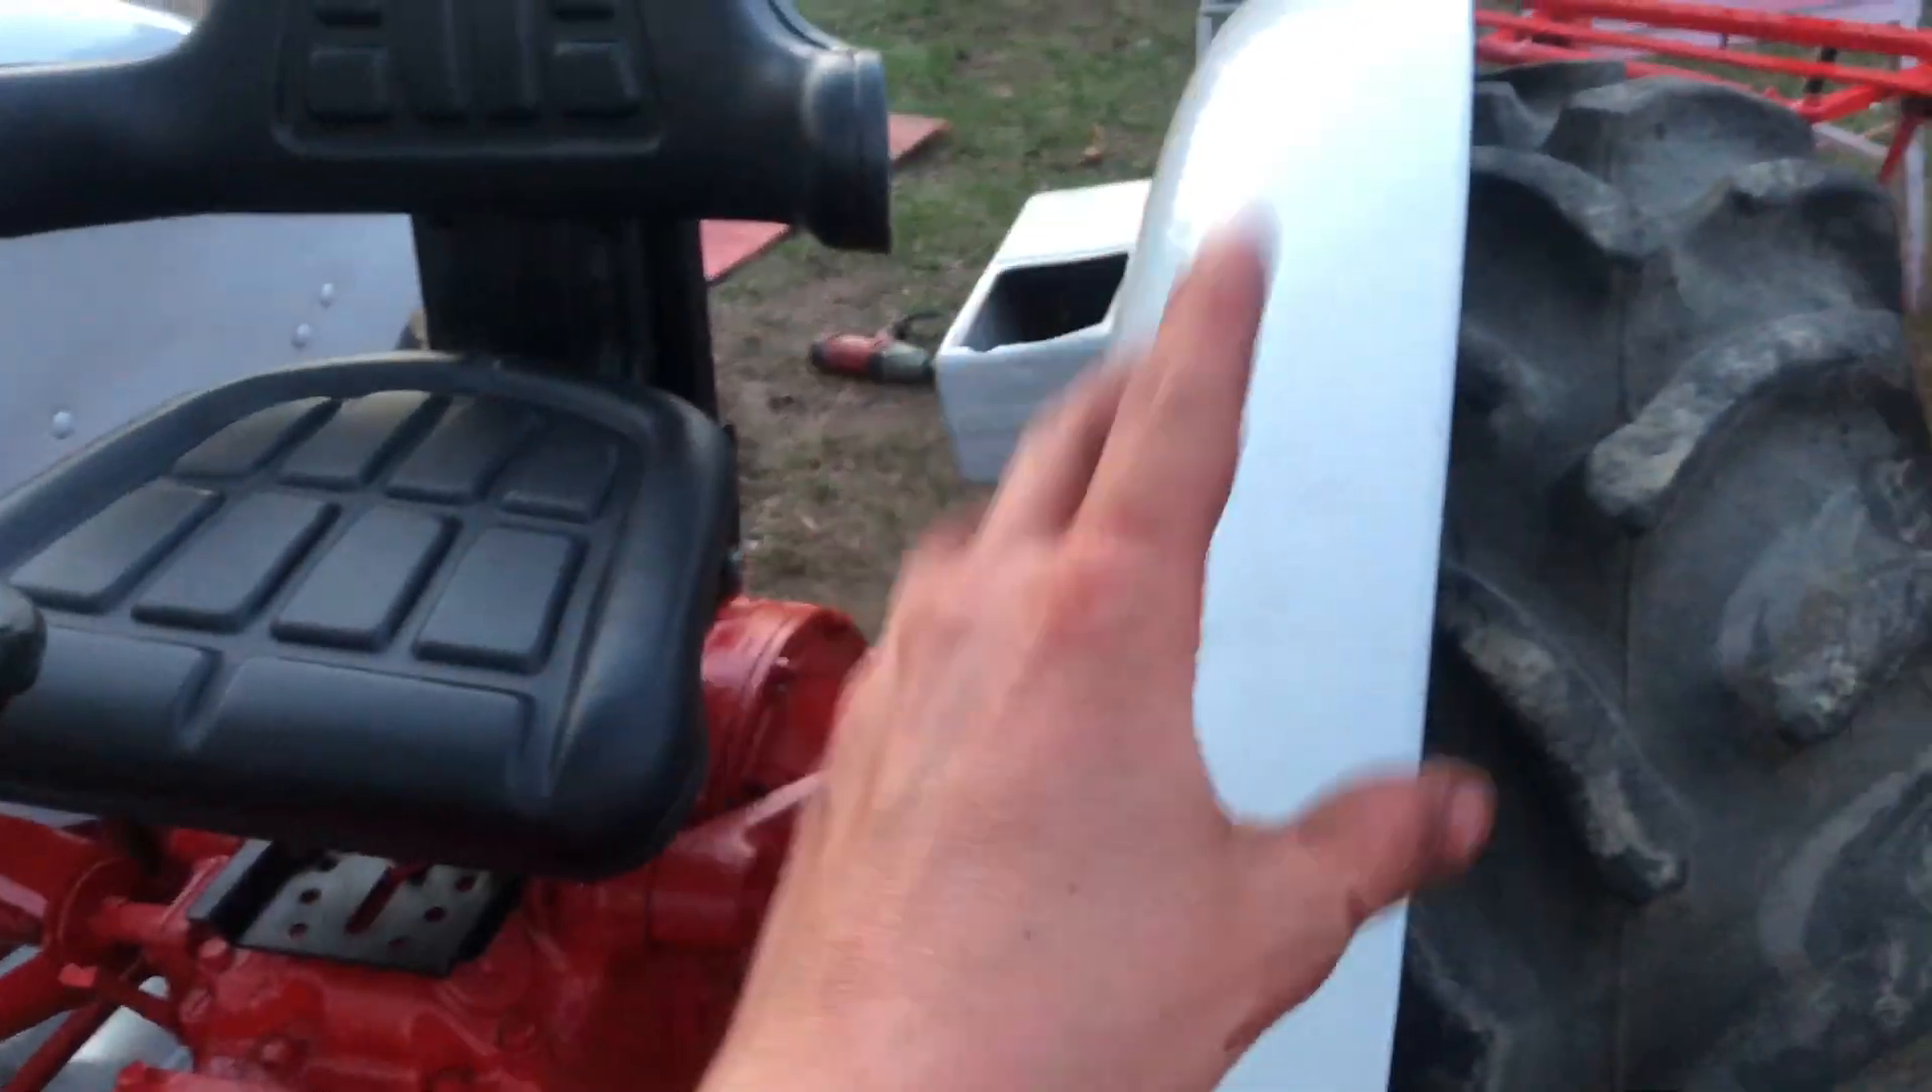I got the wheels back on. I got the seat on, the fenders on.